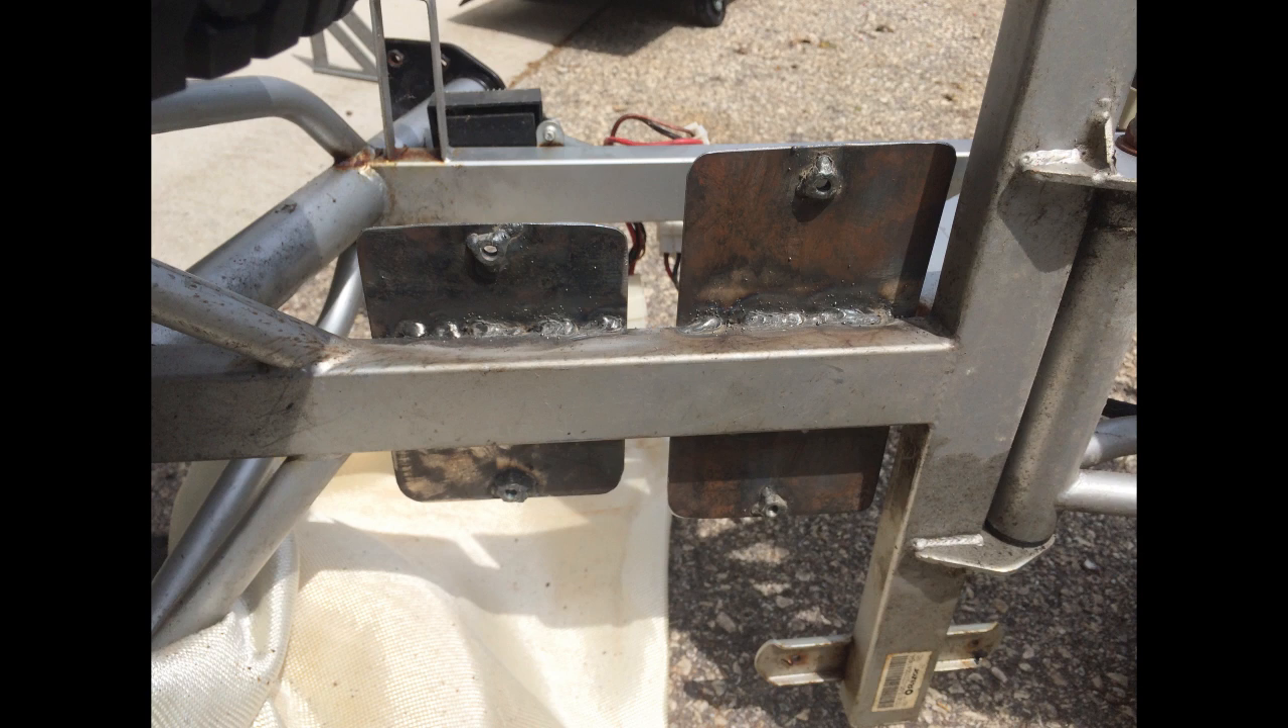Here's both the battery plates welded onto the frame.